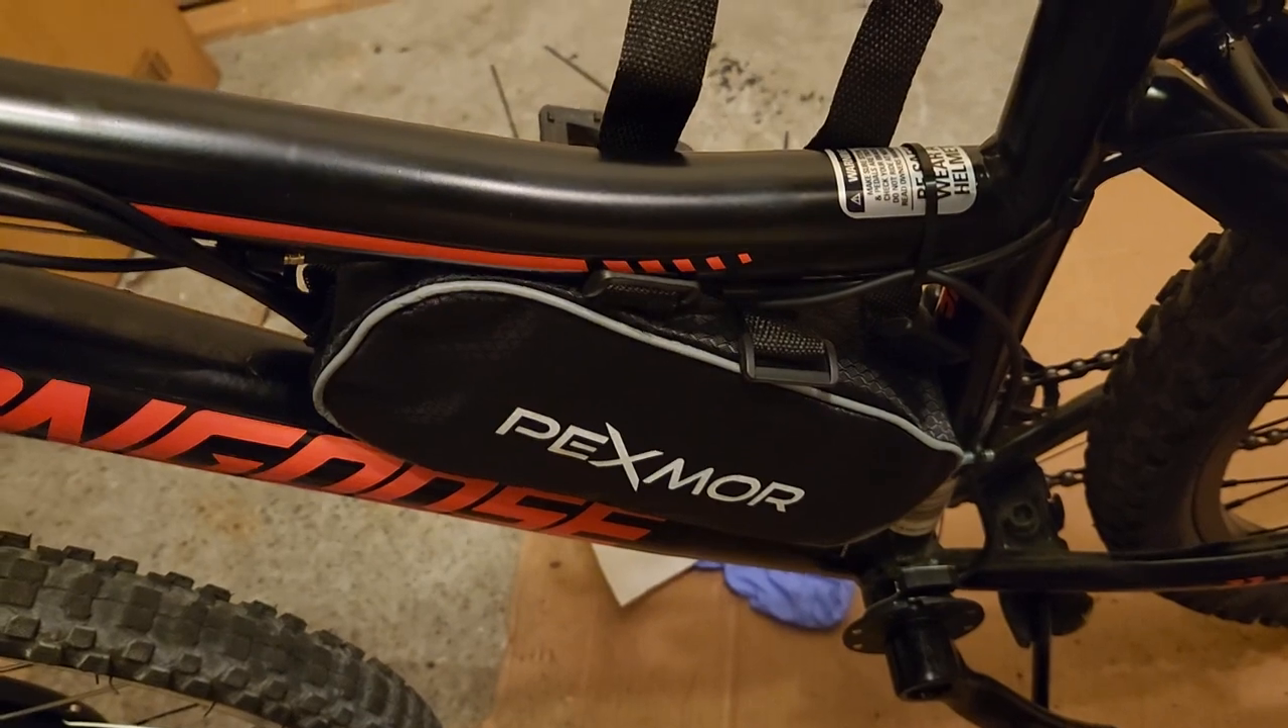I was able to get the bag in between the frame right here.